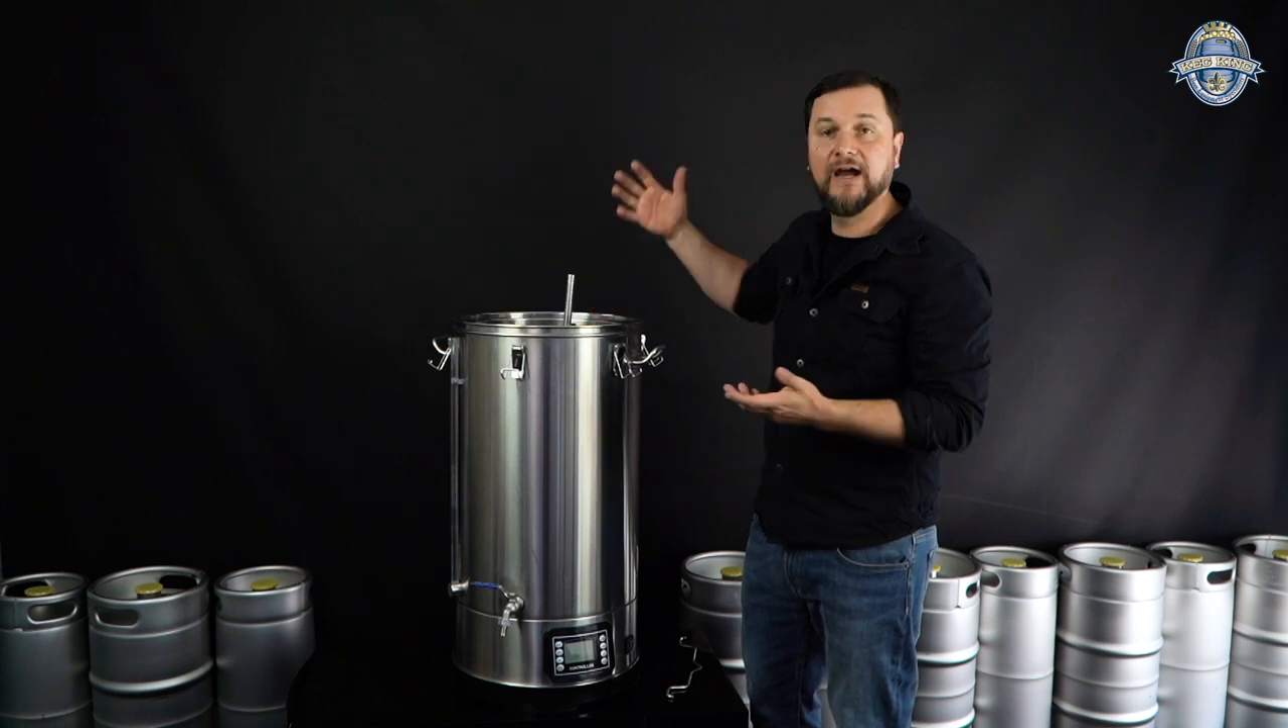And once that's in place you can see that actually sticks up right out of the entire unit itself.